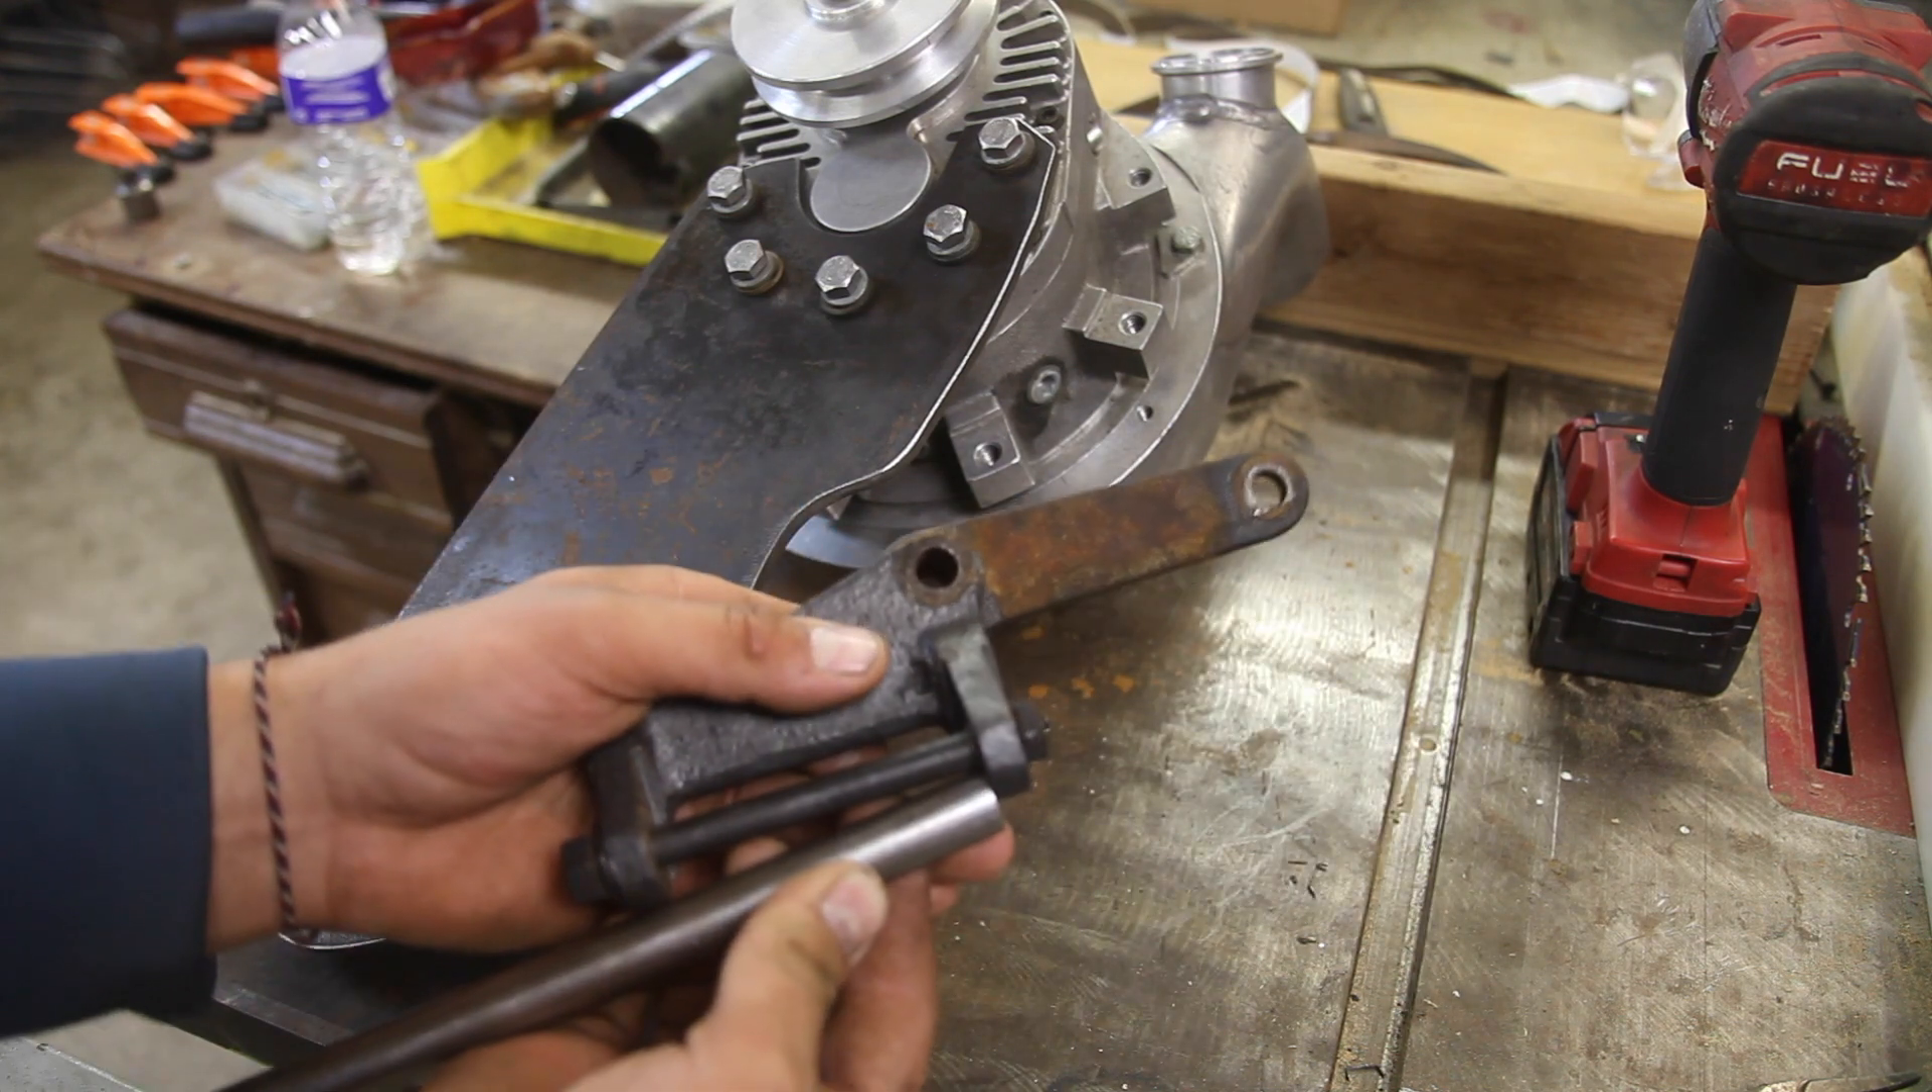So now I have the holes drilled and the mount bolted up to the supercharger.